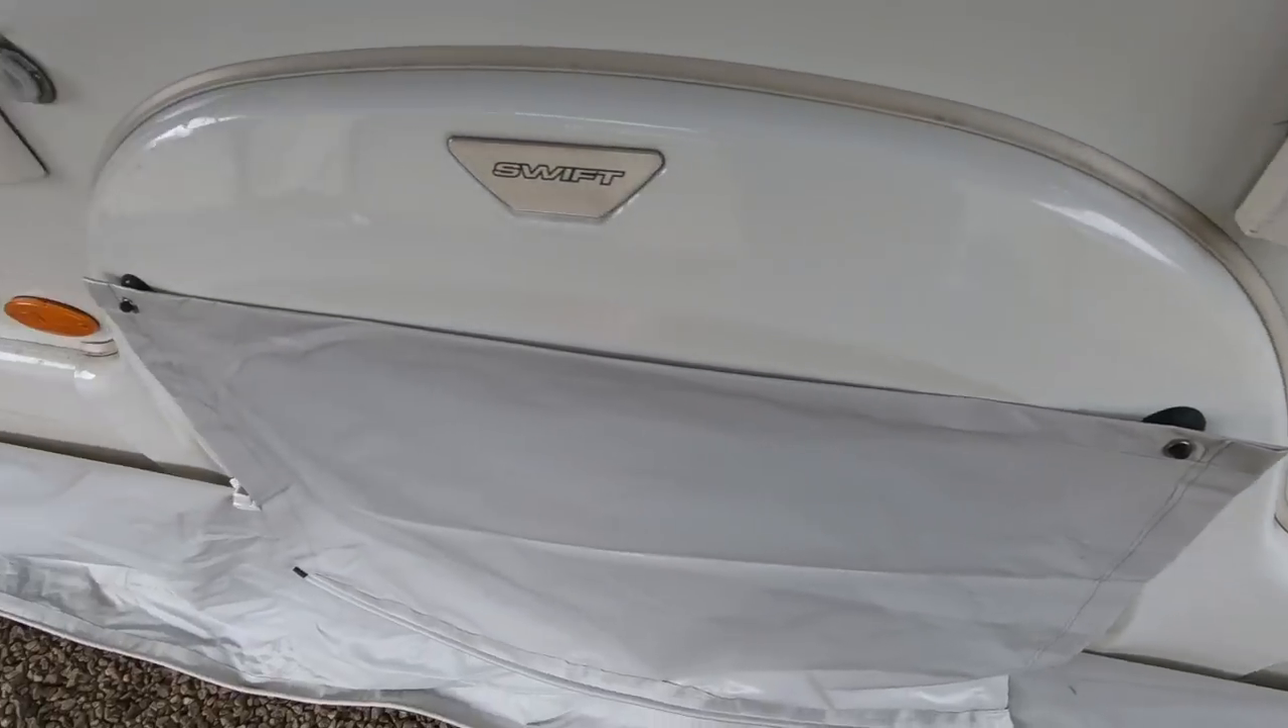So that's the wheel arch cover on.